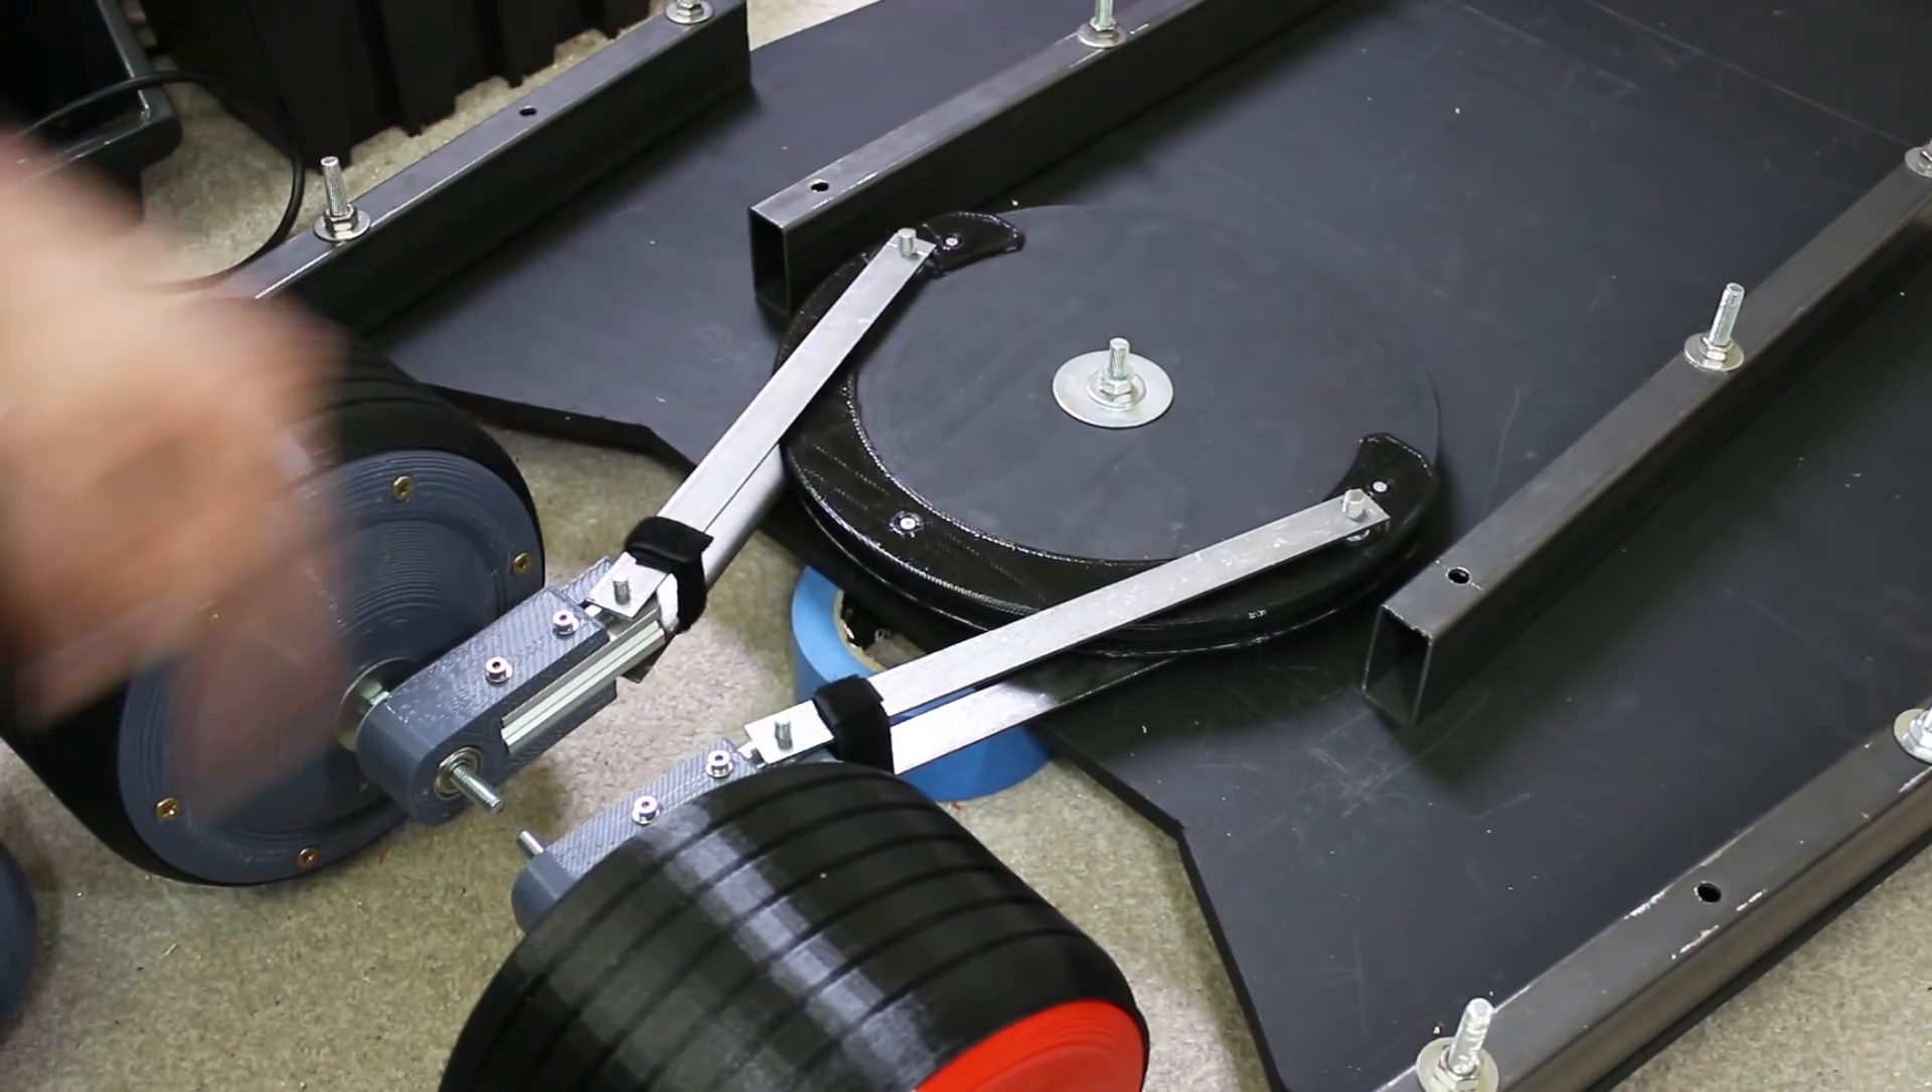I've added parallel links now they're just attached with velcro to each other to stop the bottom one falling off.